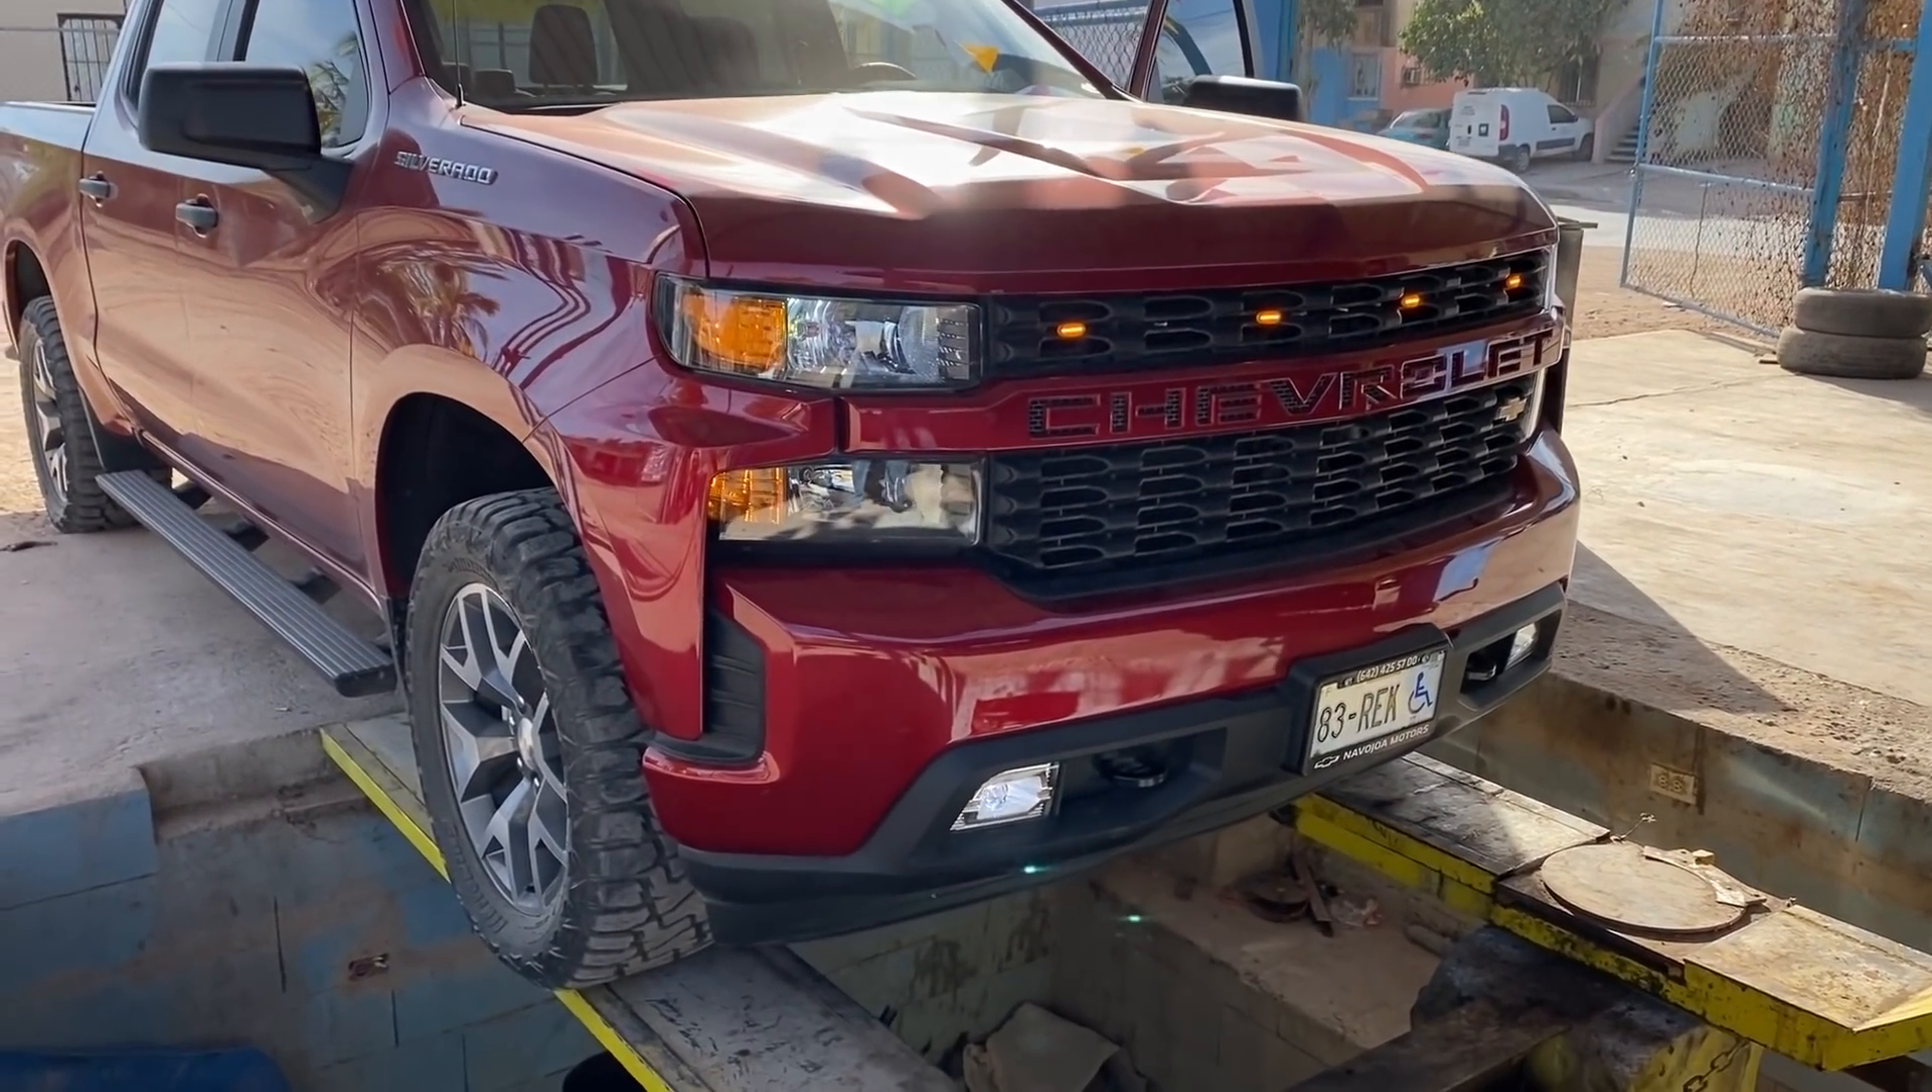Aquí ya acabo de instalar todo la parrilla todos los plásticos que le hacían falta.